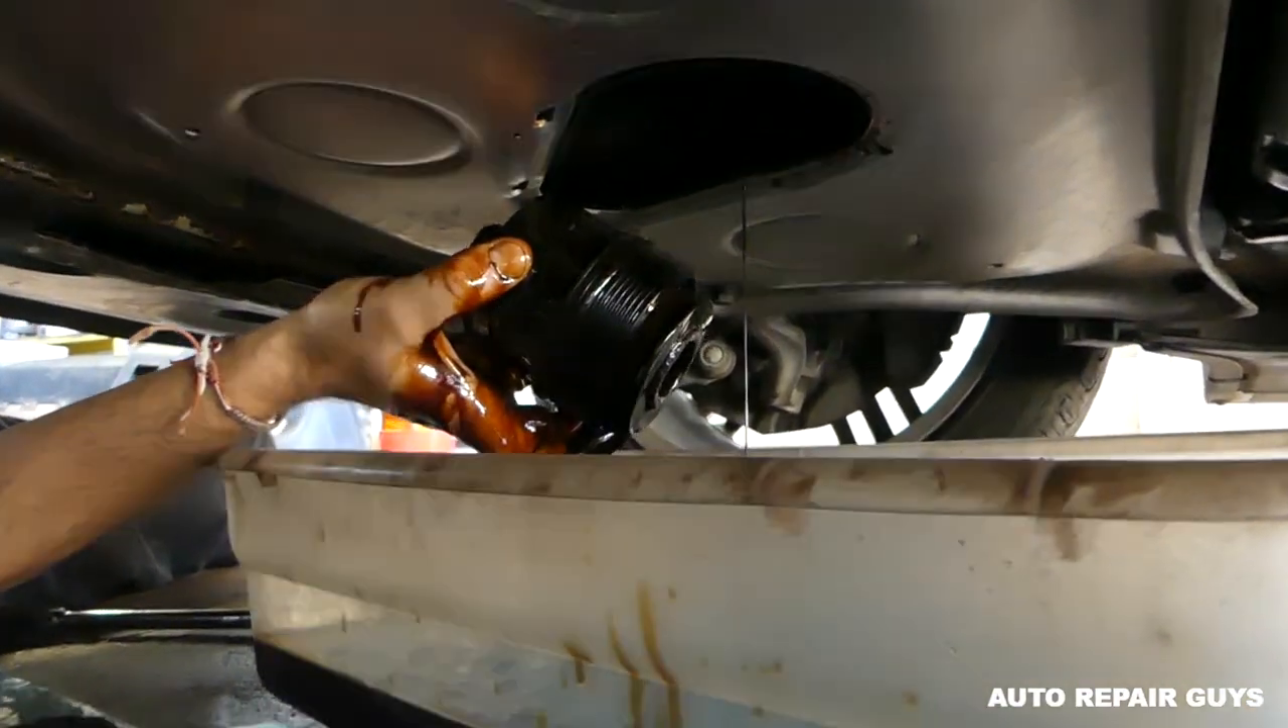The oil filter is out of there now.